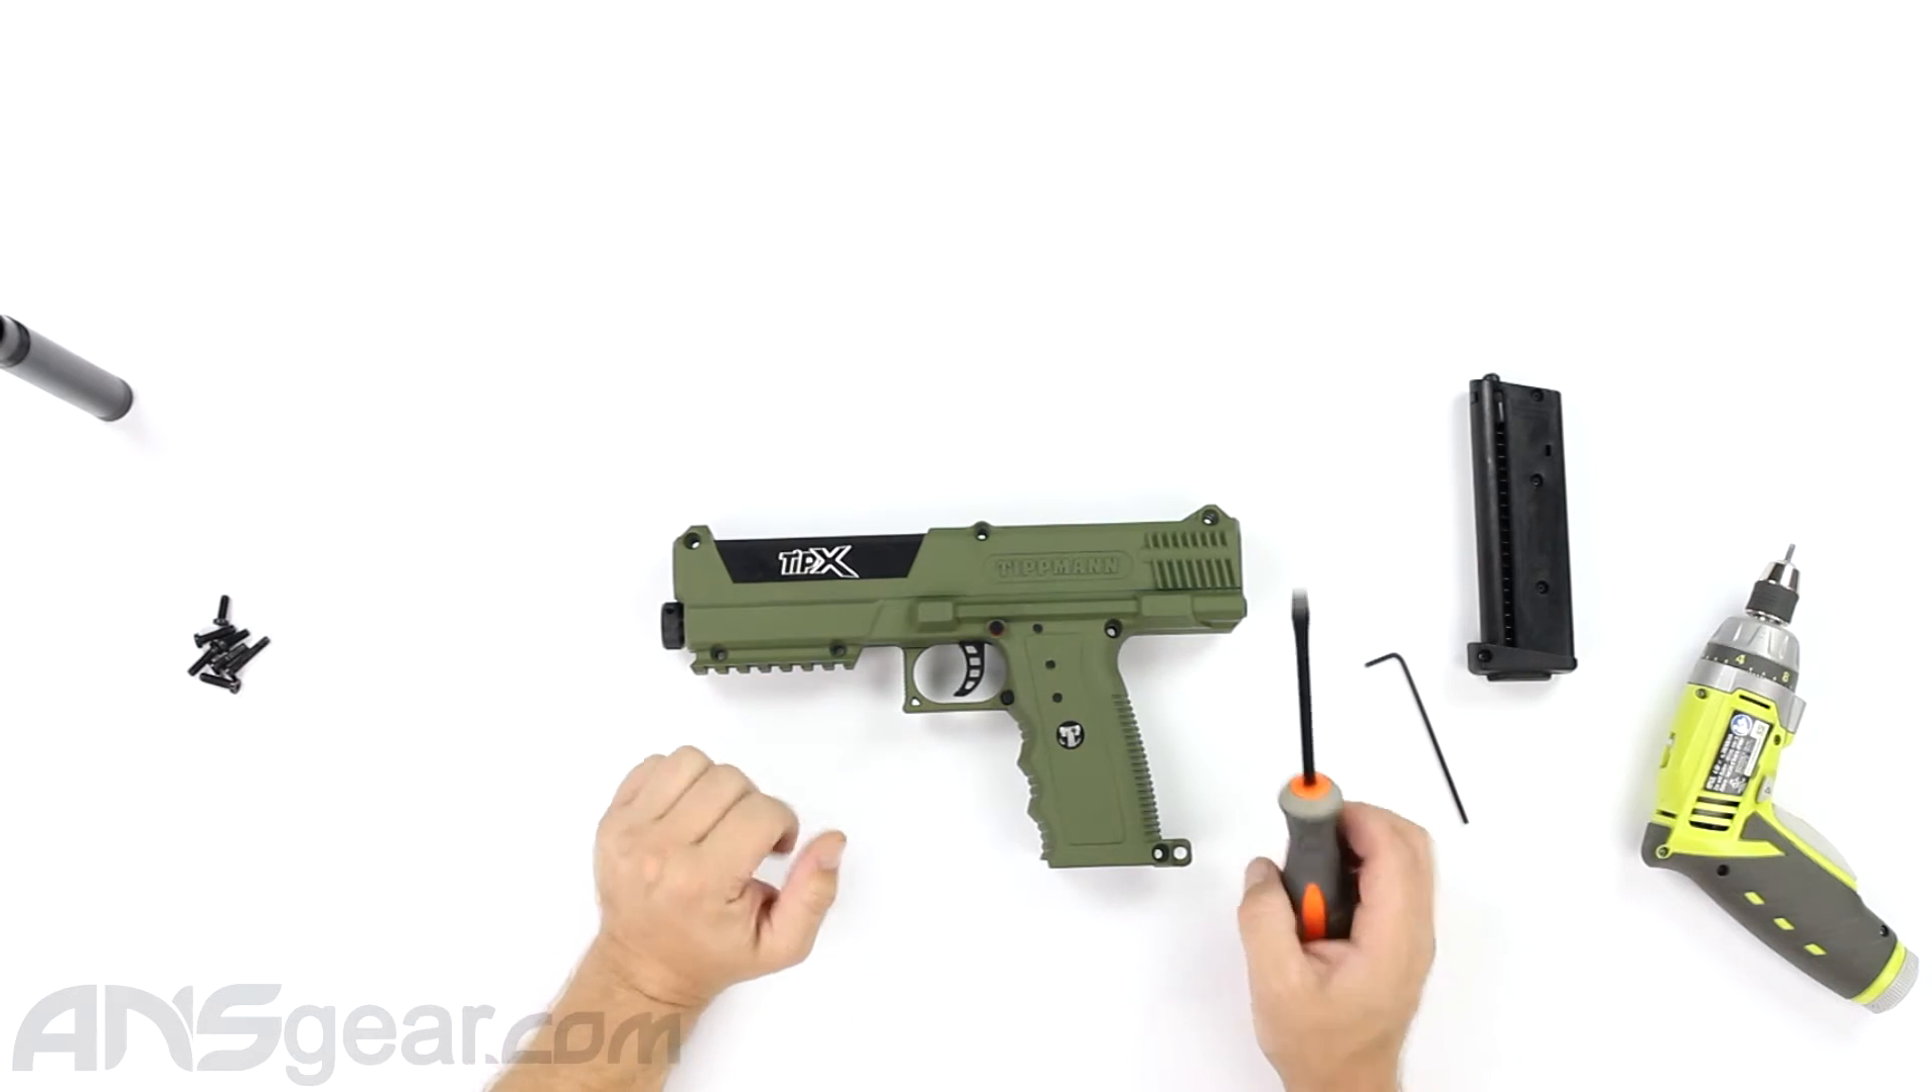We've got all our screws out and we're going to pop everything or pop the top off and get everything out.